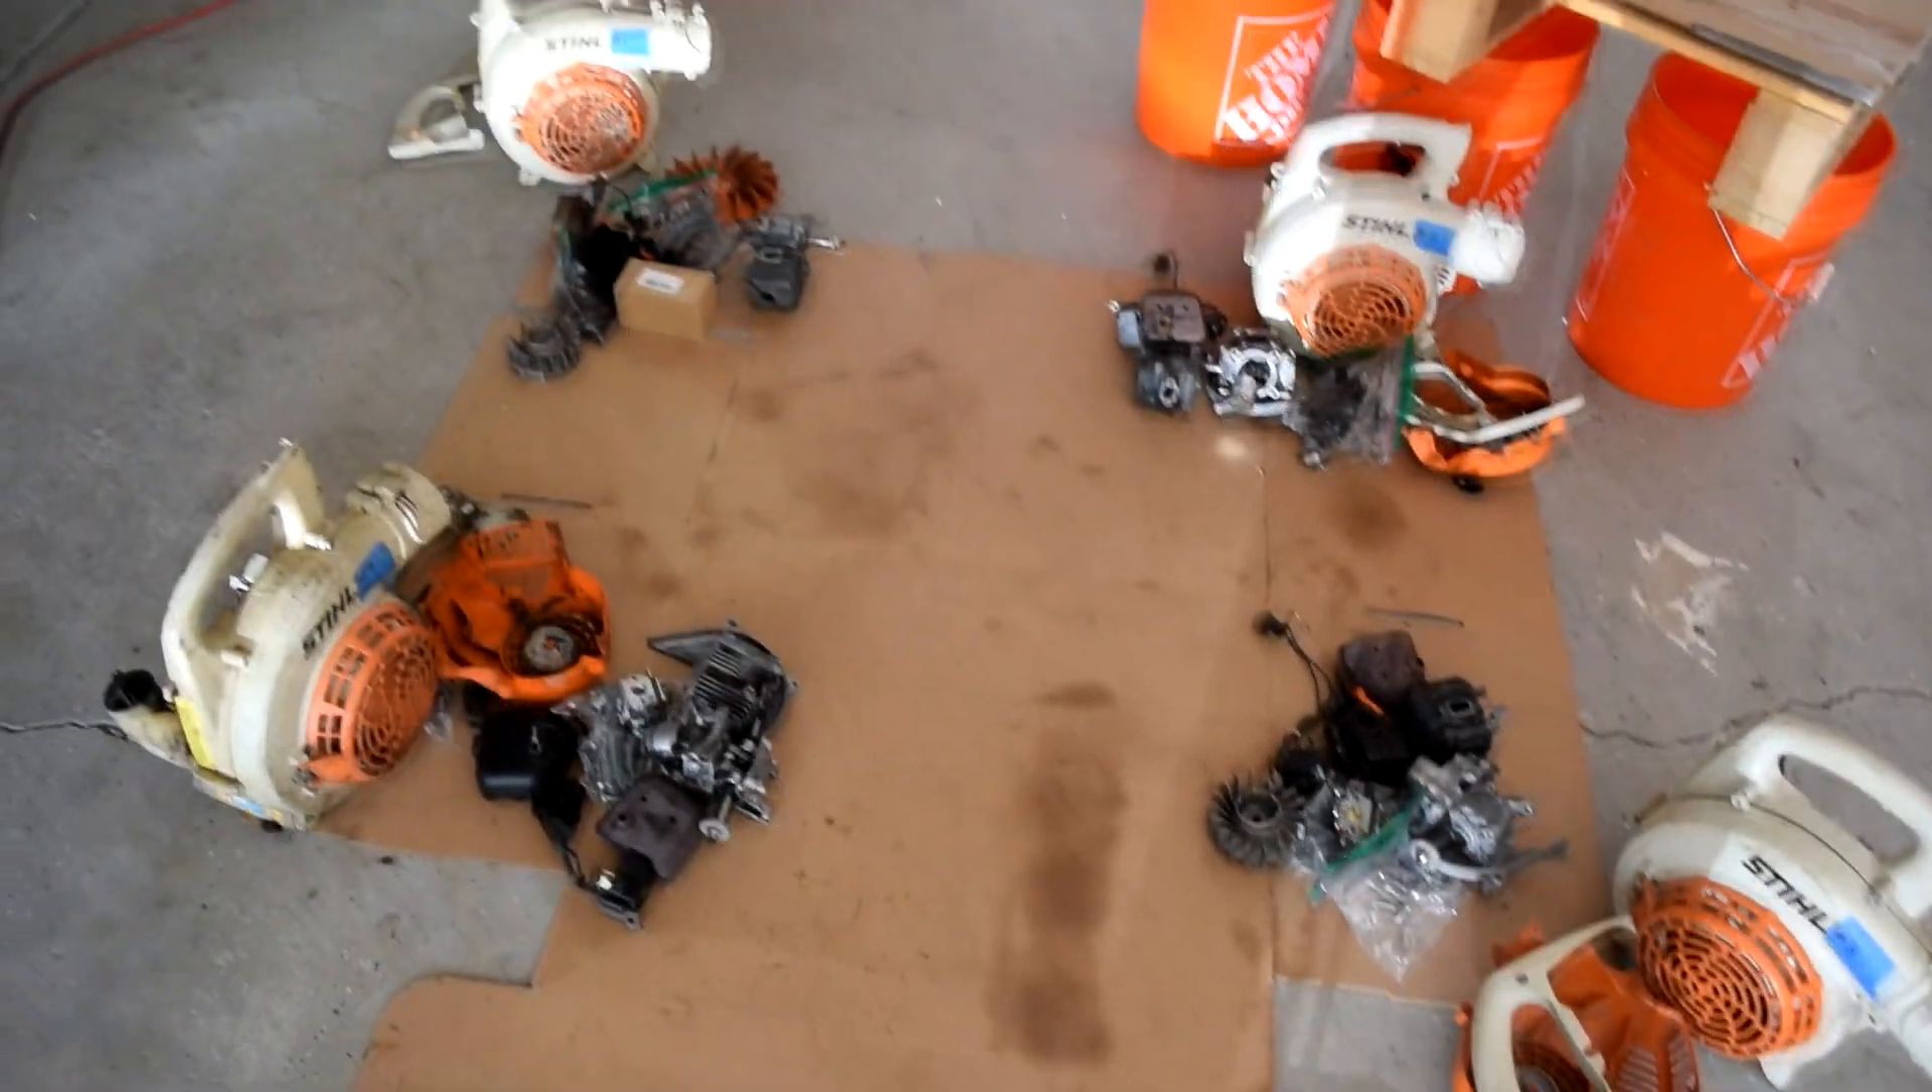Alright, everything's all taken apart, cleaned. So, we've got our four engines in pieces.